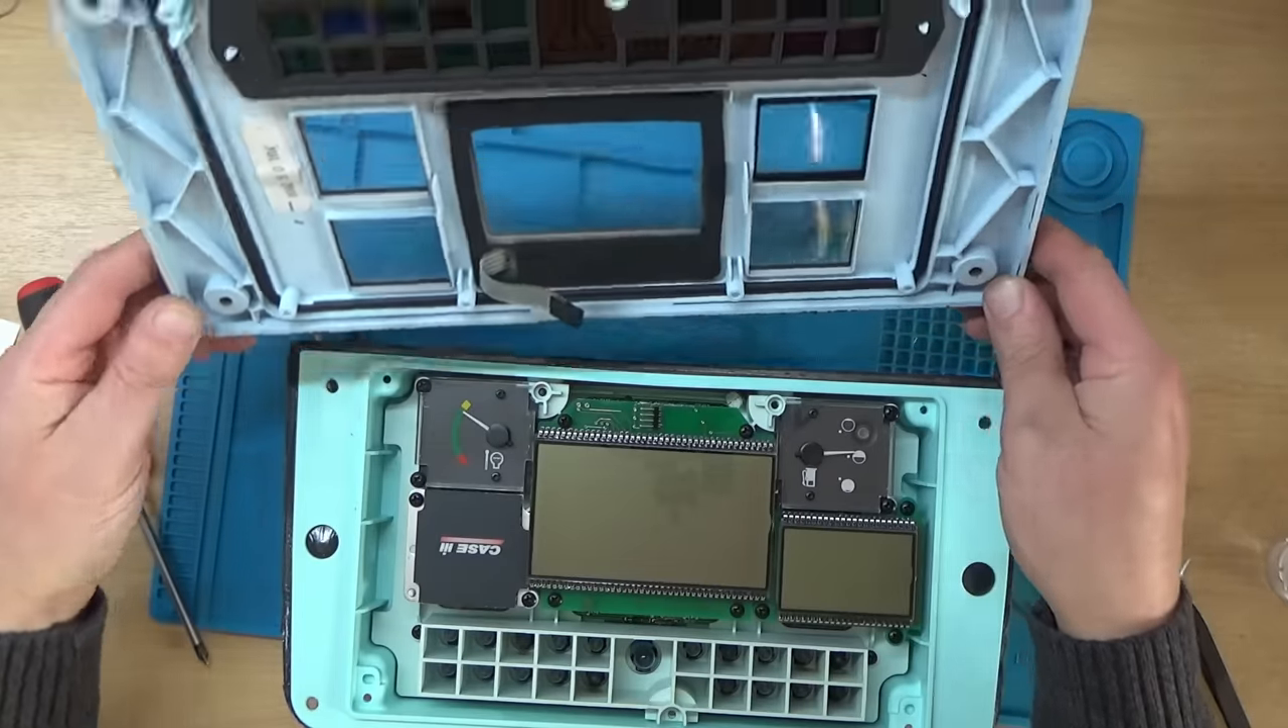All right, so that's the front panel off.